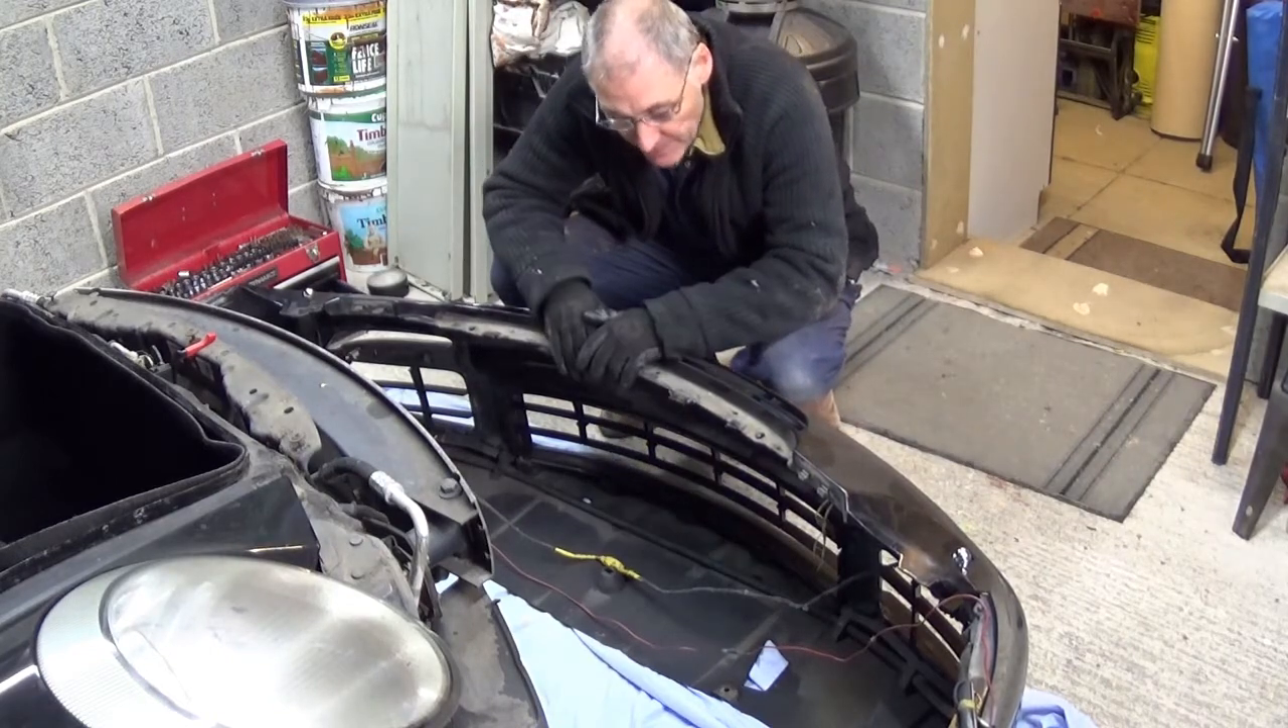Okay so I've got this bumper off now.